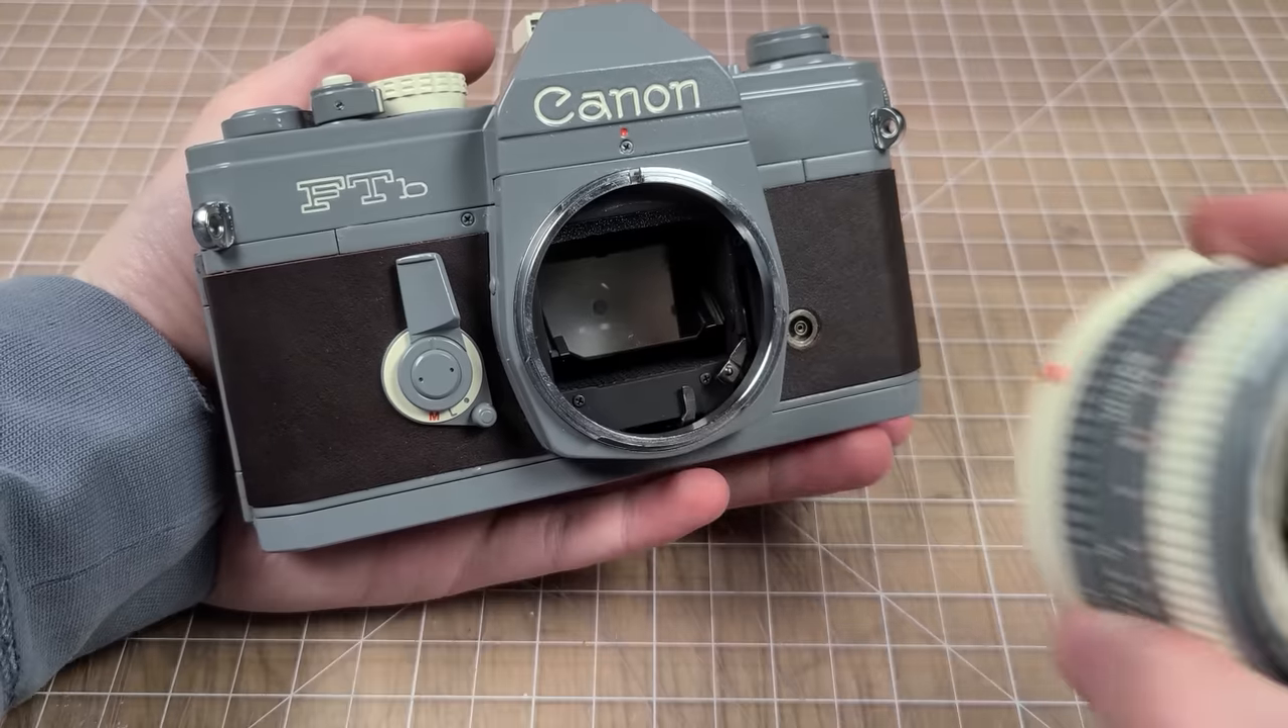With the front panels on we're done with the final application and this is how it looks.